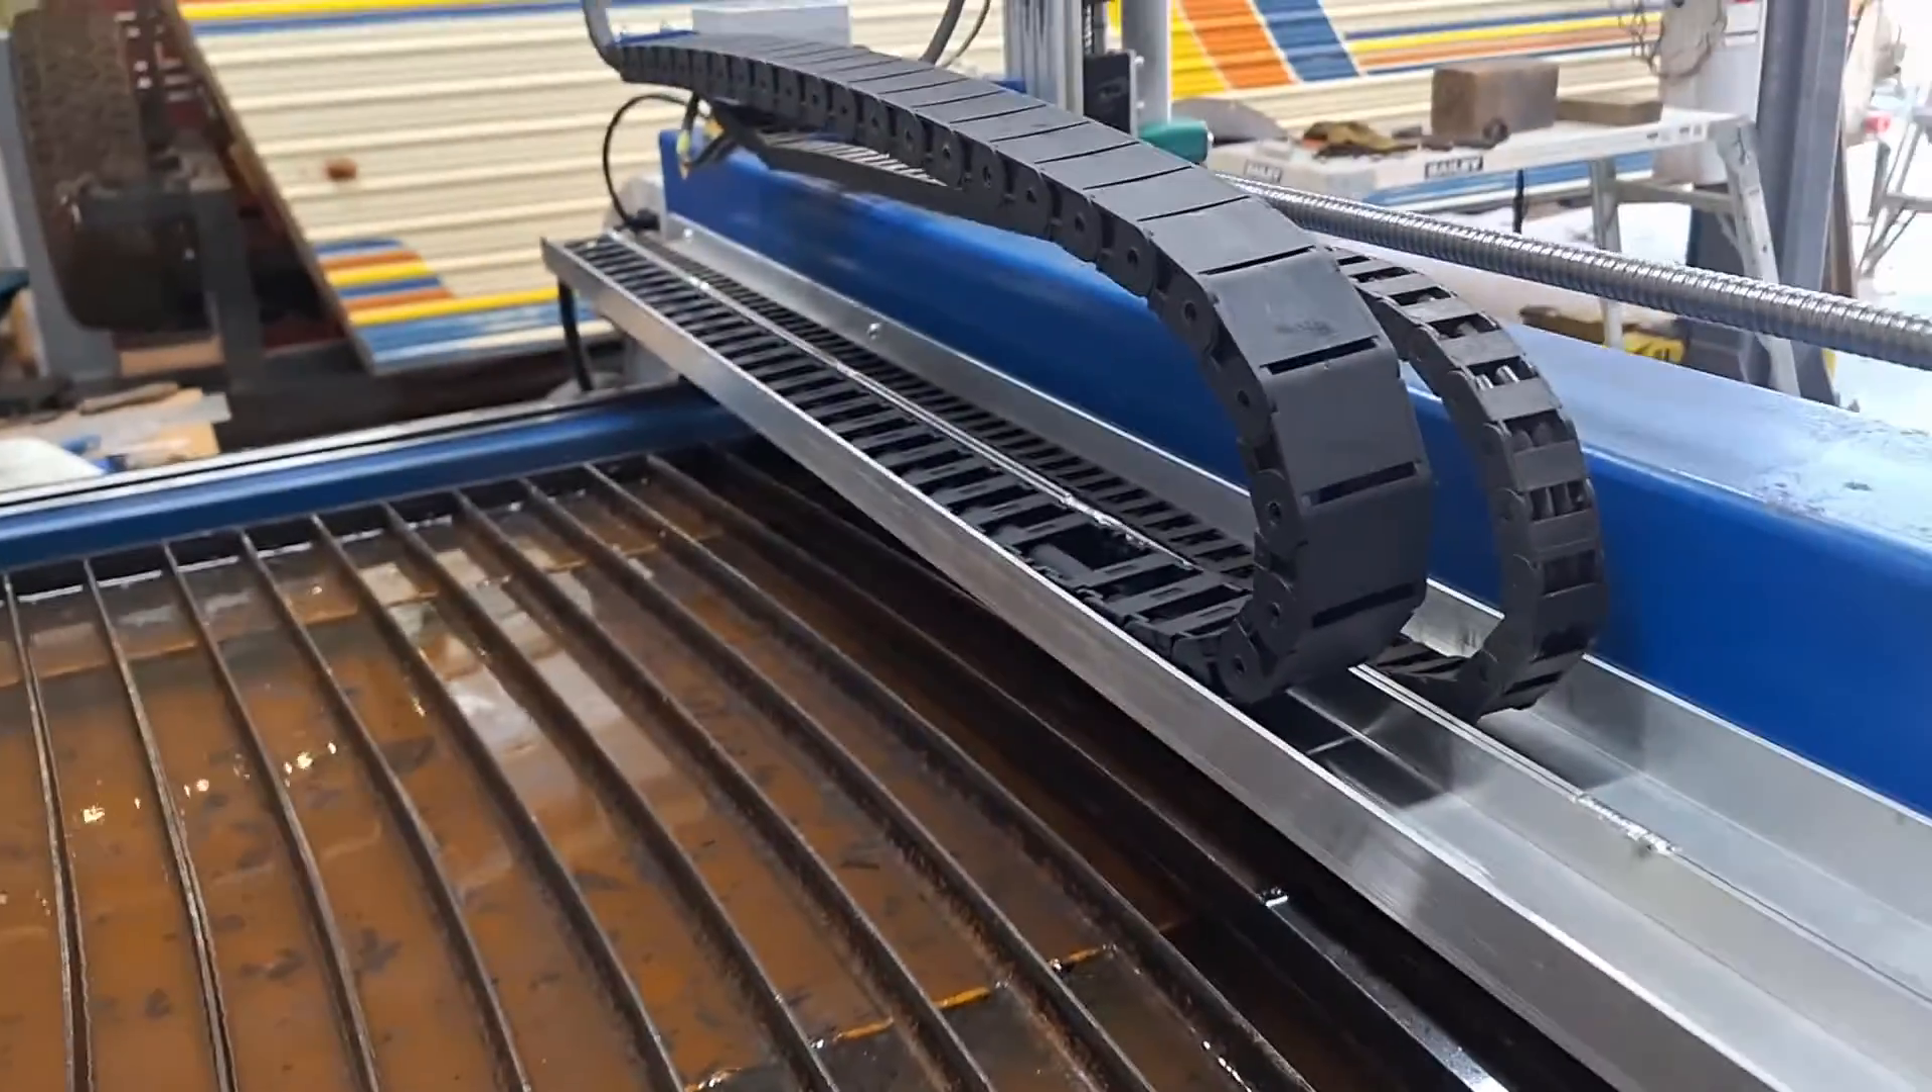There's those two chains in their respective little channels and yeah that looks really really good.